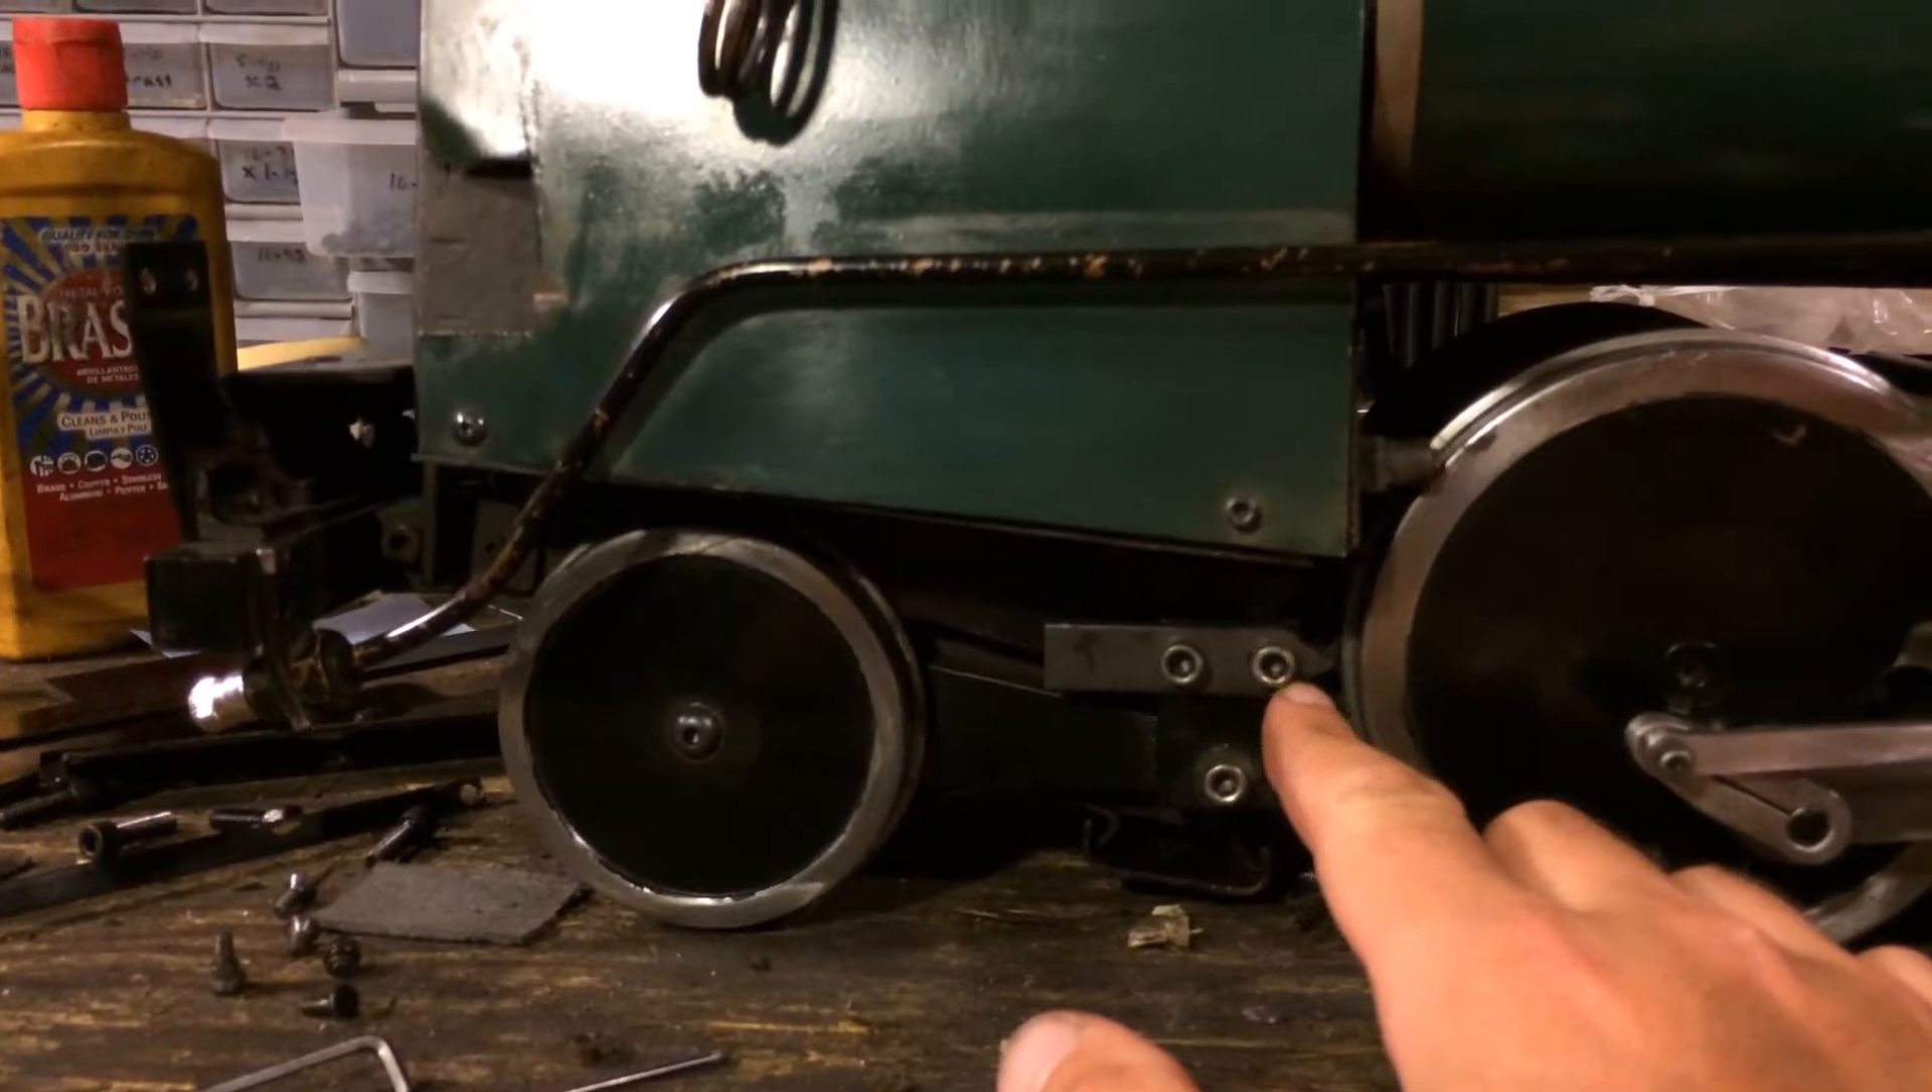And as you can see, I've fixed a pointer here on the frame of the locomotive.